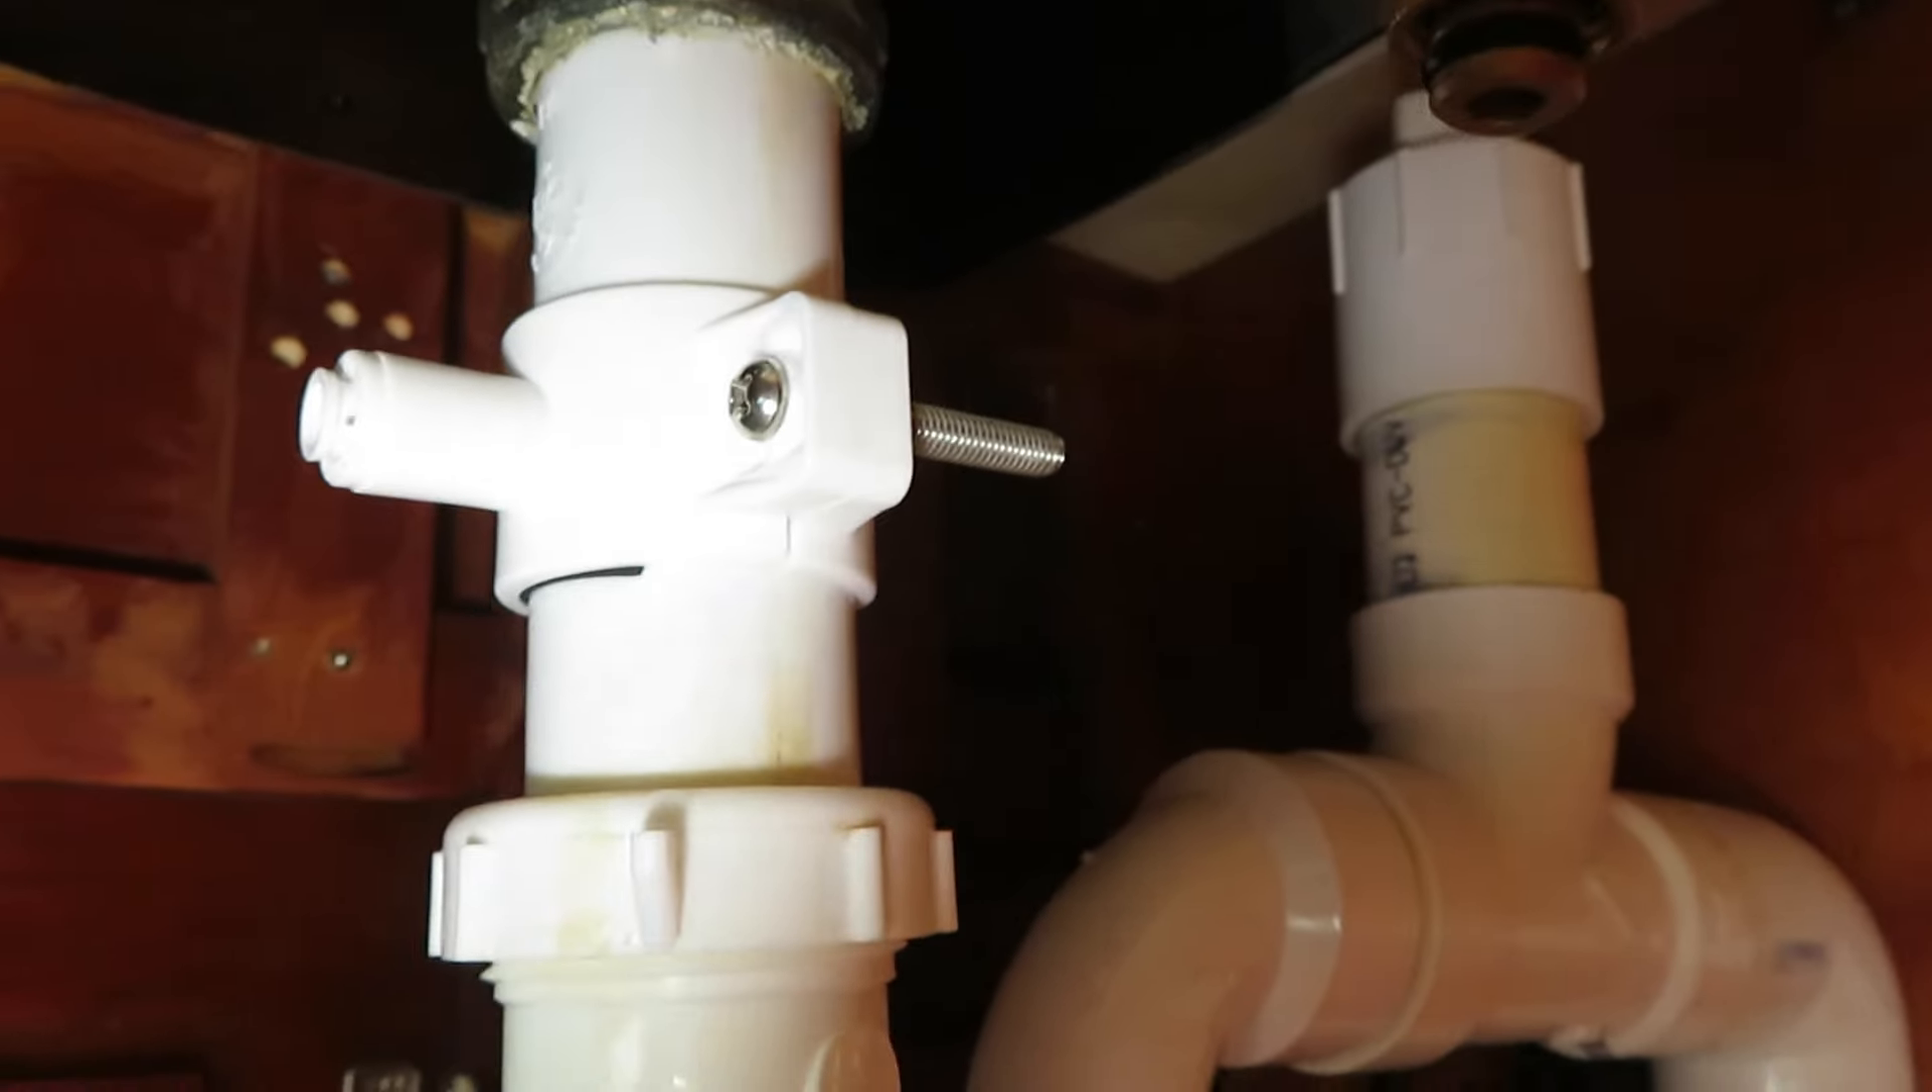All right so the drain saddle is installed now these do not have to be tight.